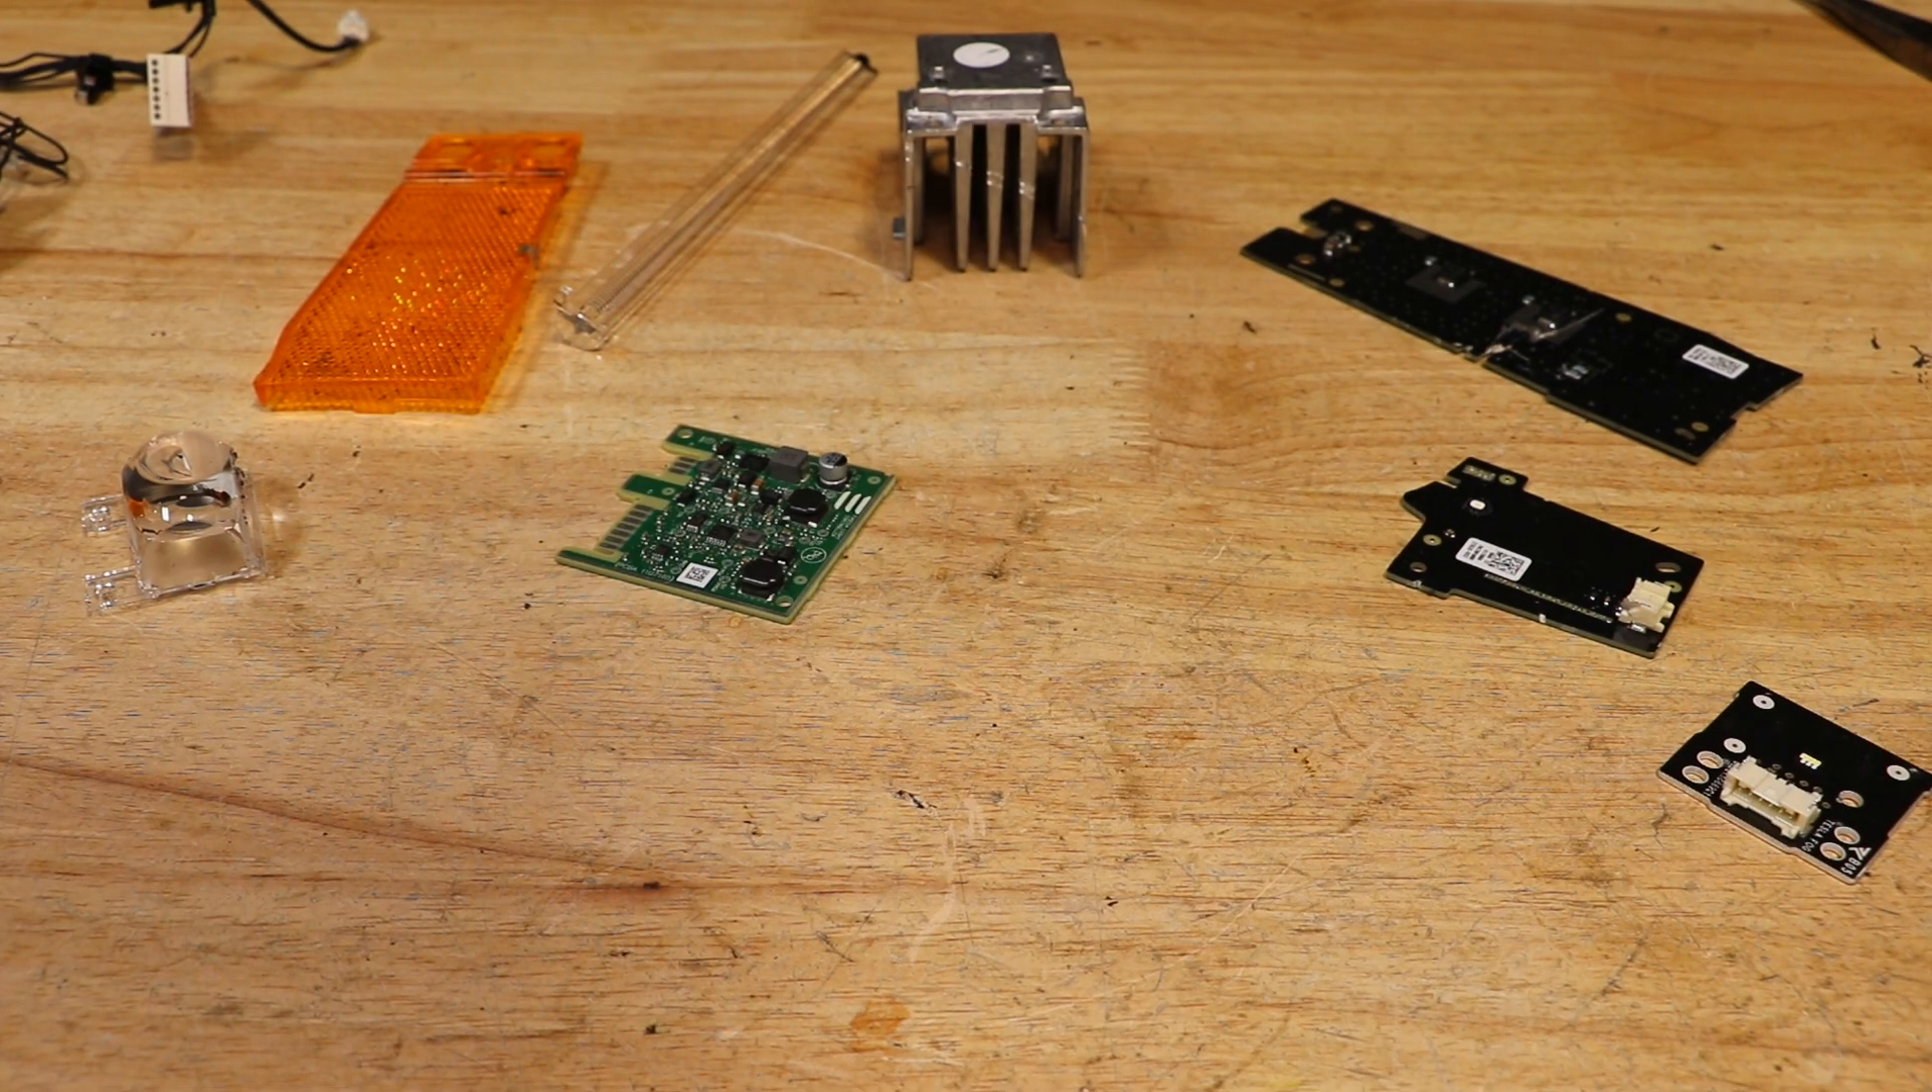The light is now fully disassembled.